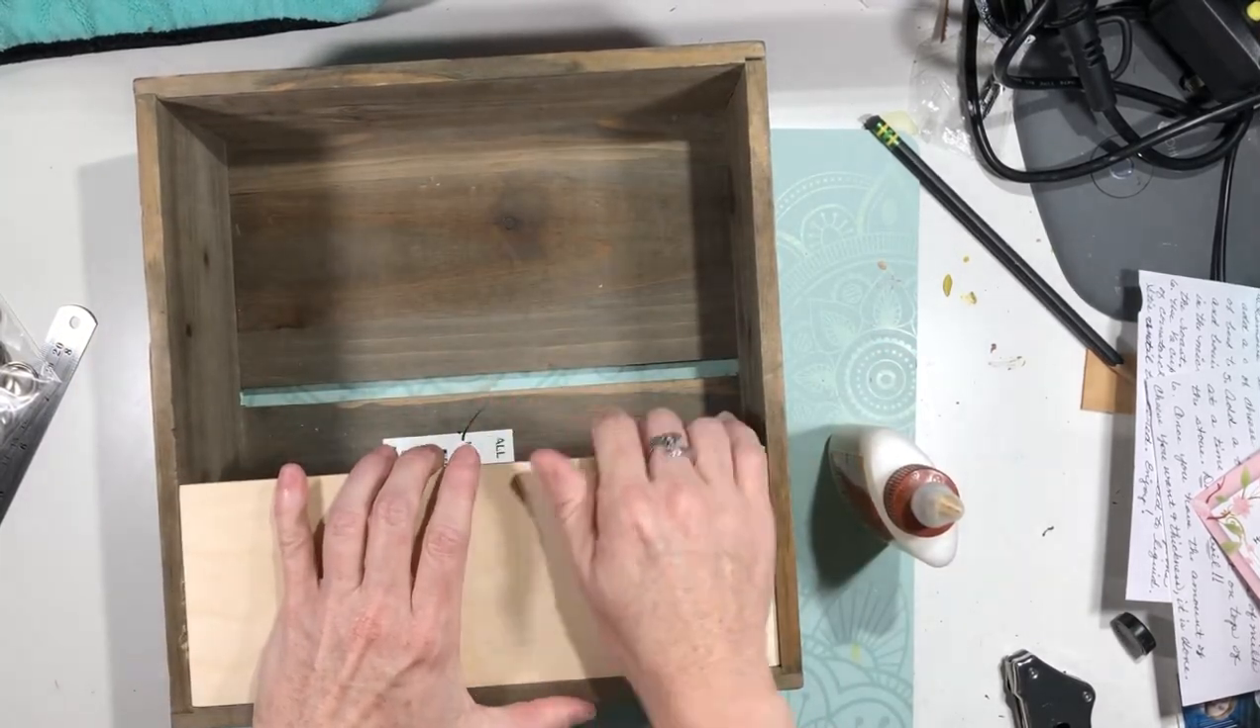All right so now we've got our little piece of wood cut and it fits perfectly down in here just like that.